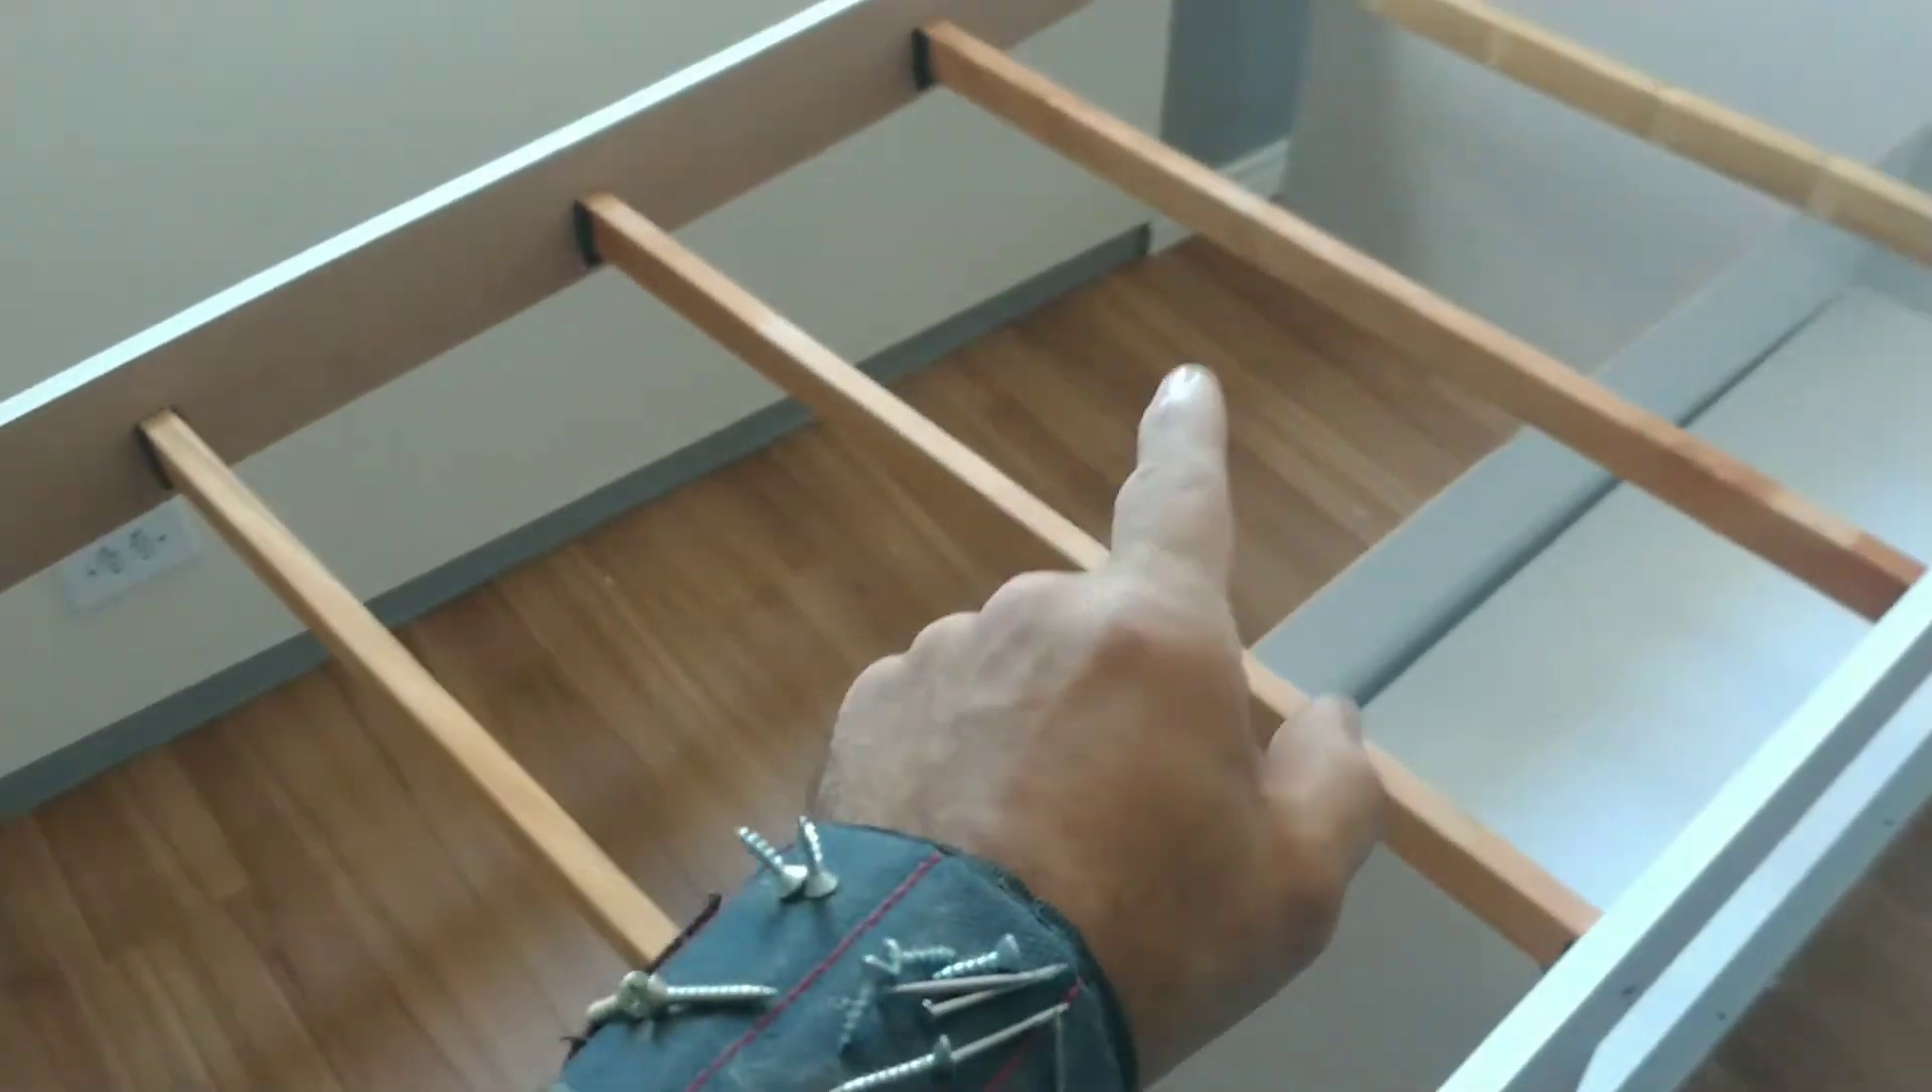Coloquei aqui as travessas, tá? Parafusos.